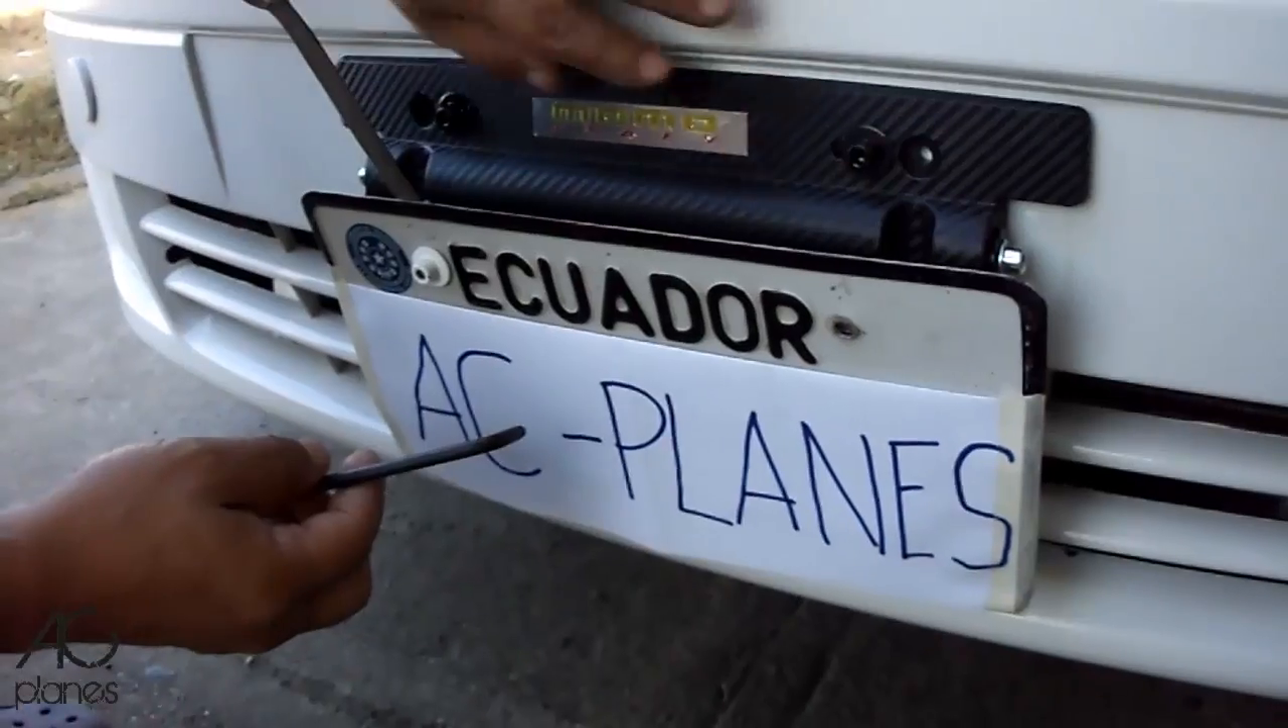Aquí está nuestra placa colocada ya estamos ajustando.